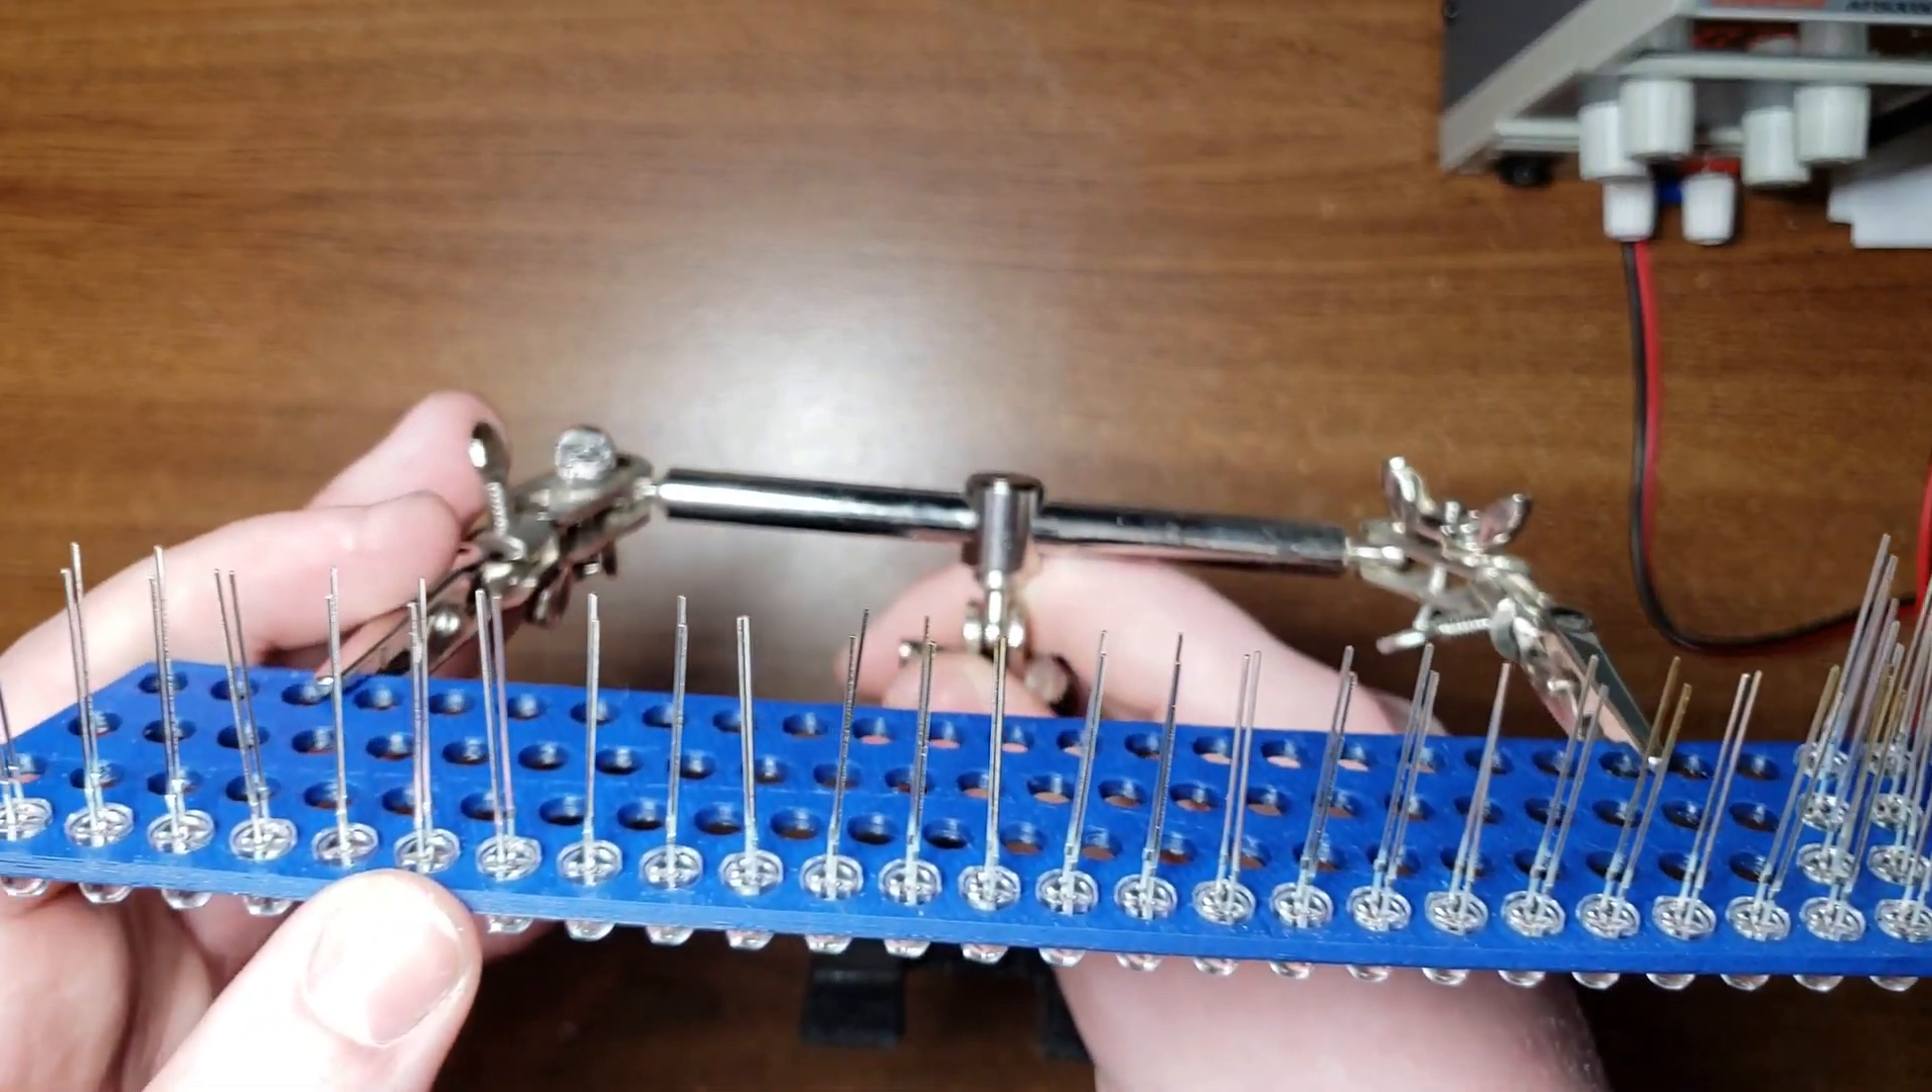So, now we've got all the running lights poked through there so you can see all the leads sticking up here.